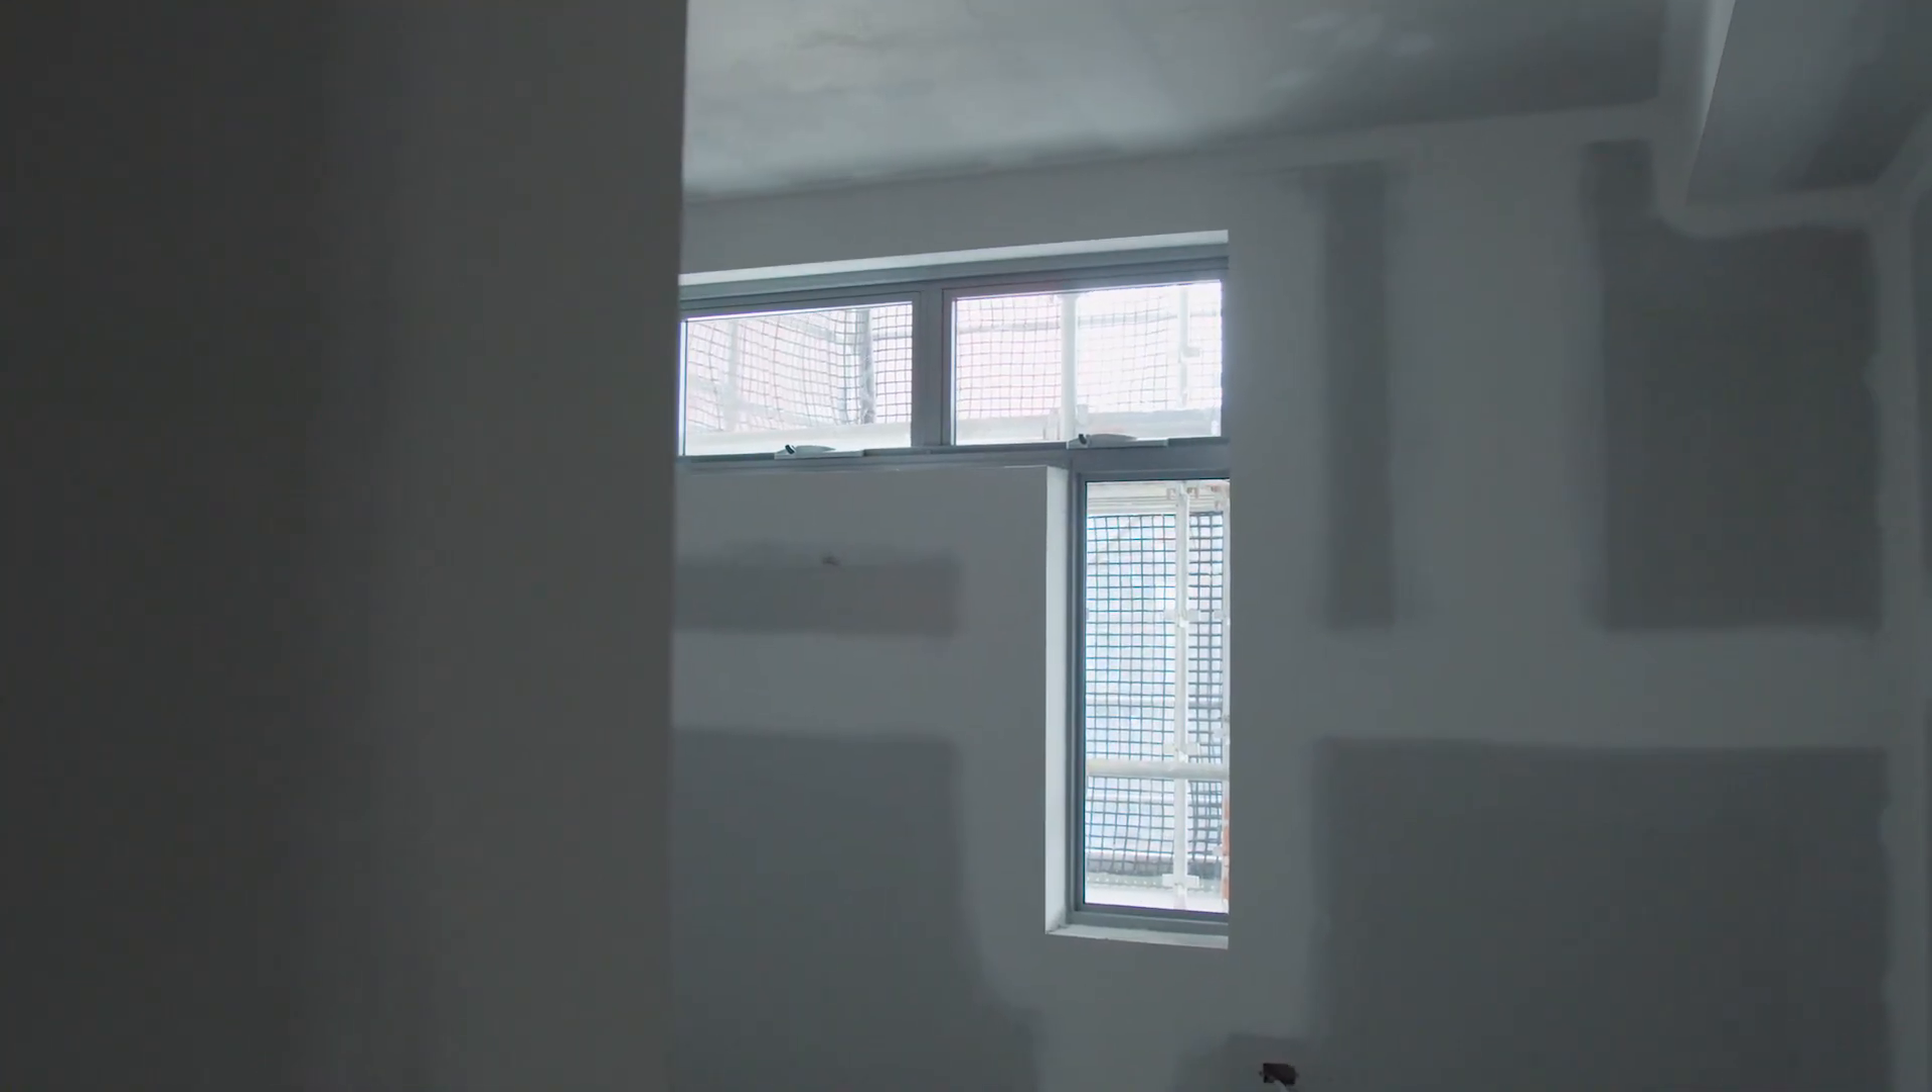And then the windows have also just been installed.